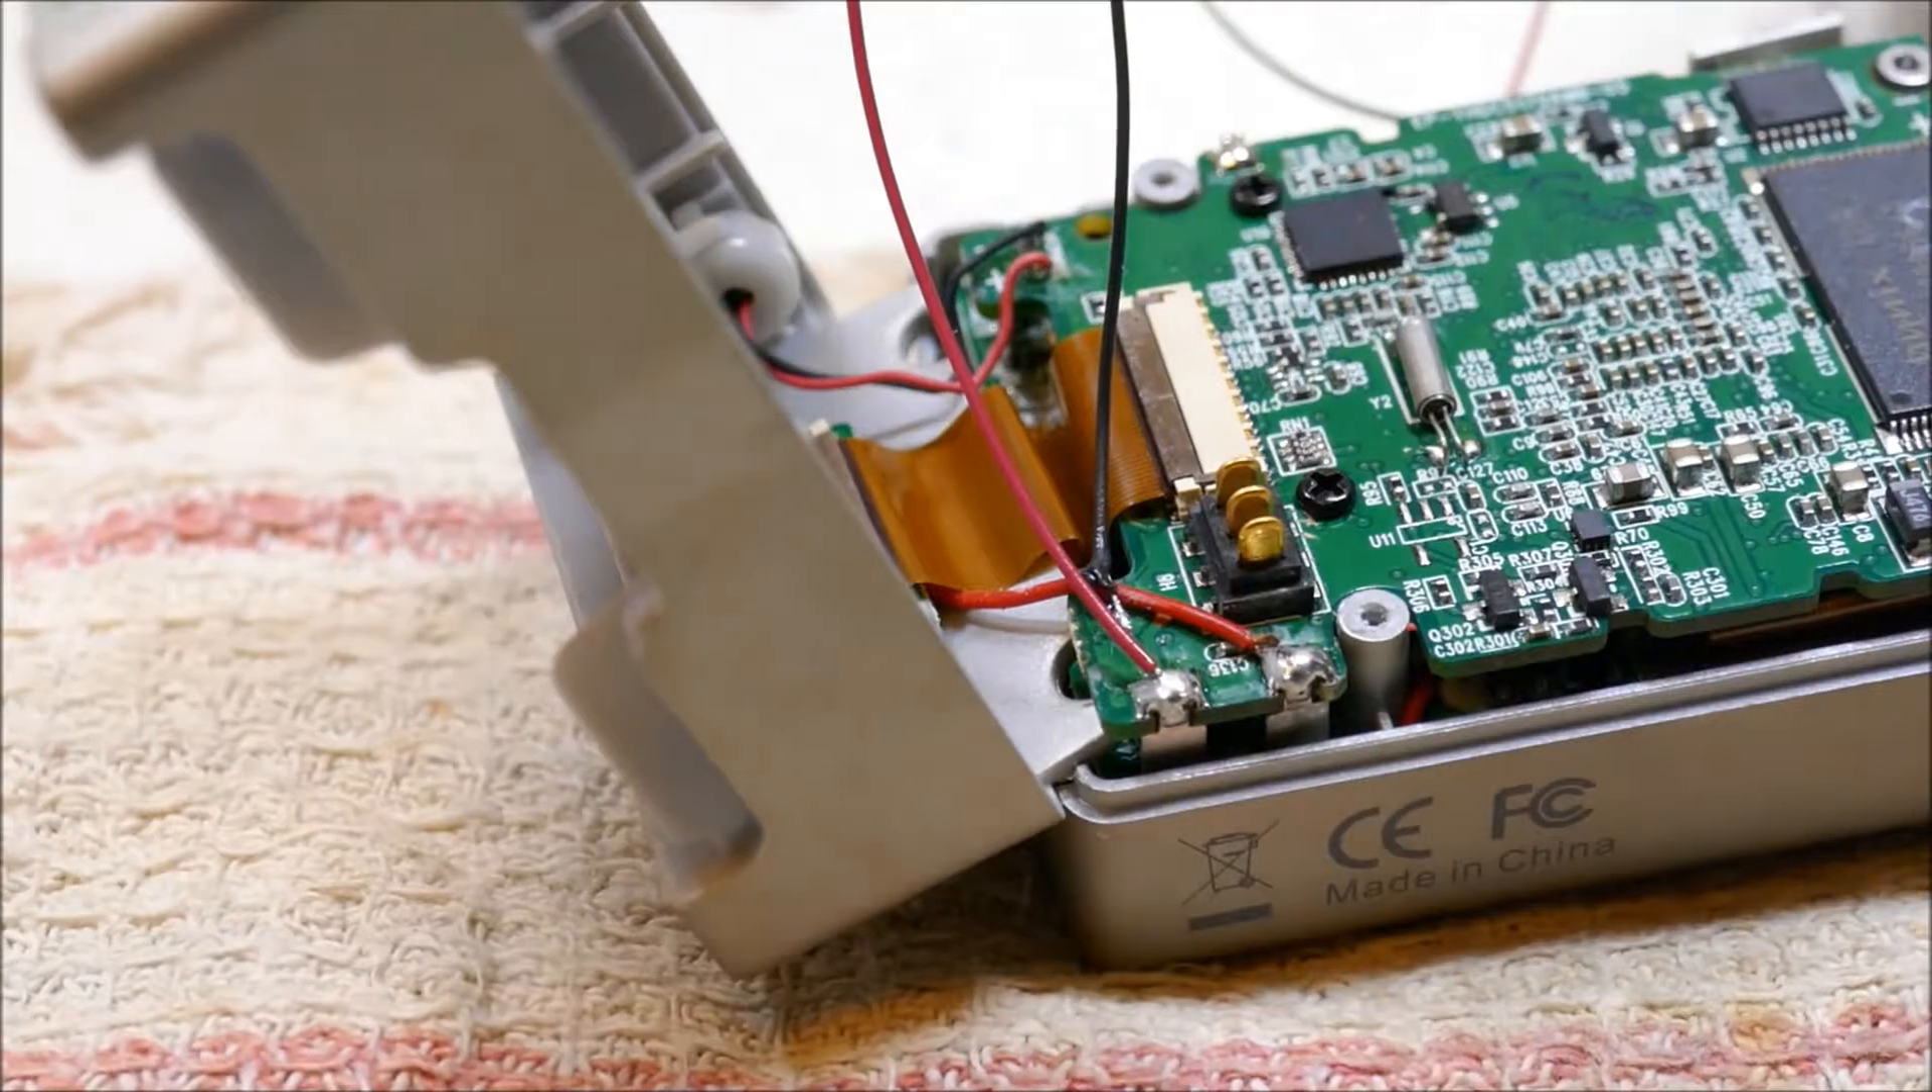I've got both my external wires on.